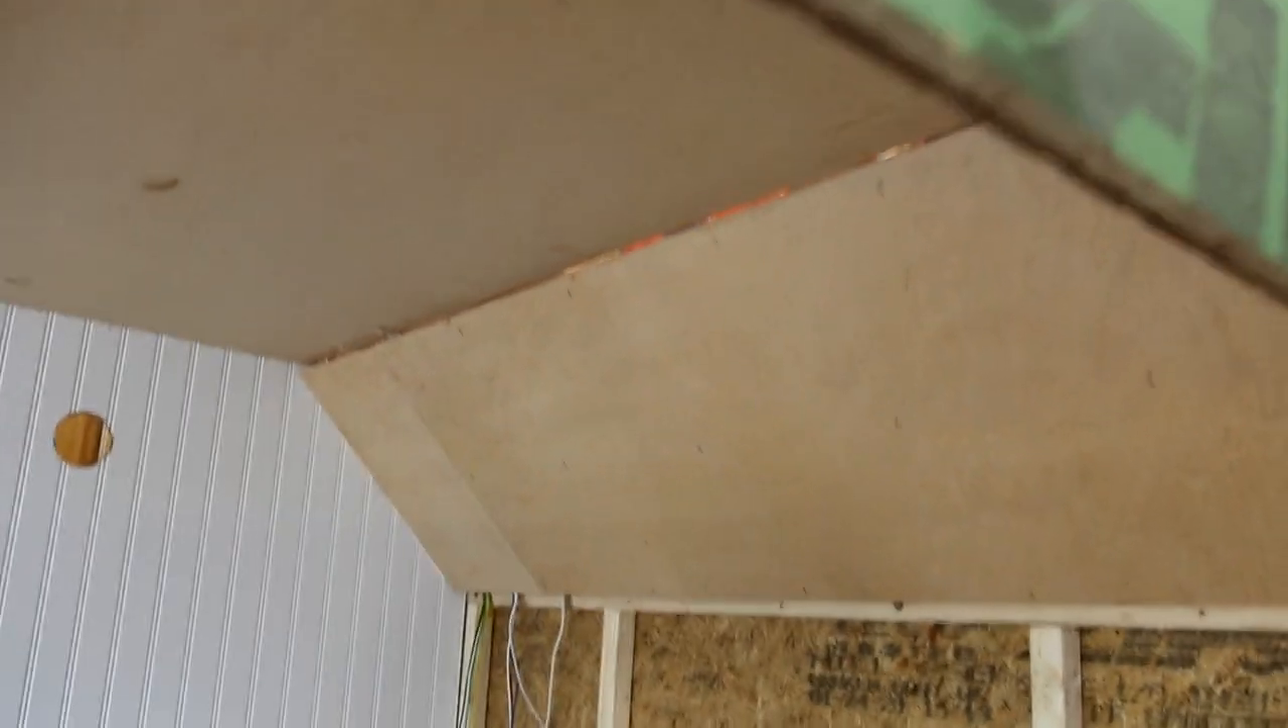We got this, uh, angle piece done in here and there's a little gap there, which we'll cover when we put a cabinet up.